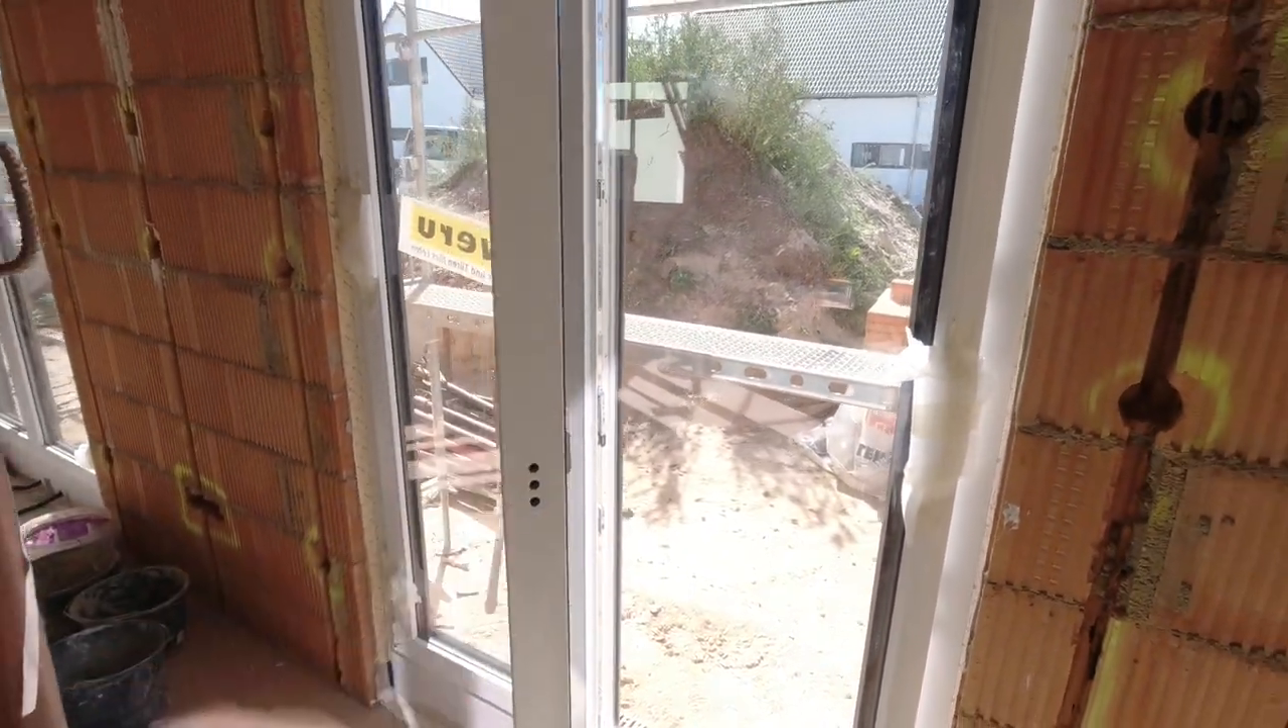Aktuell fehlen überall noch die Fenstergriffe.